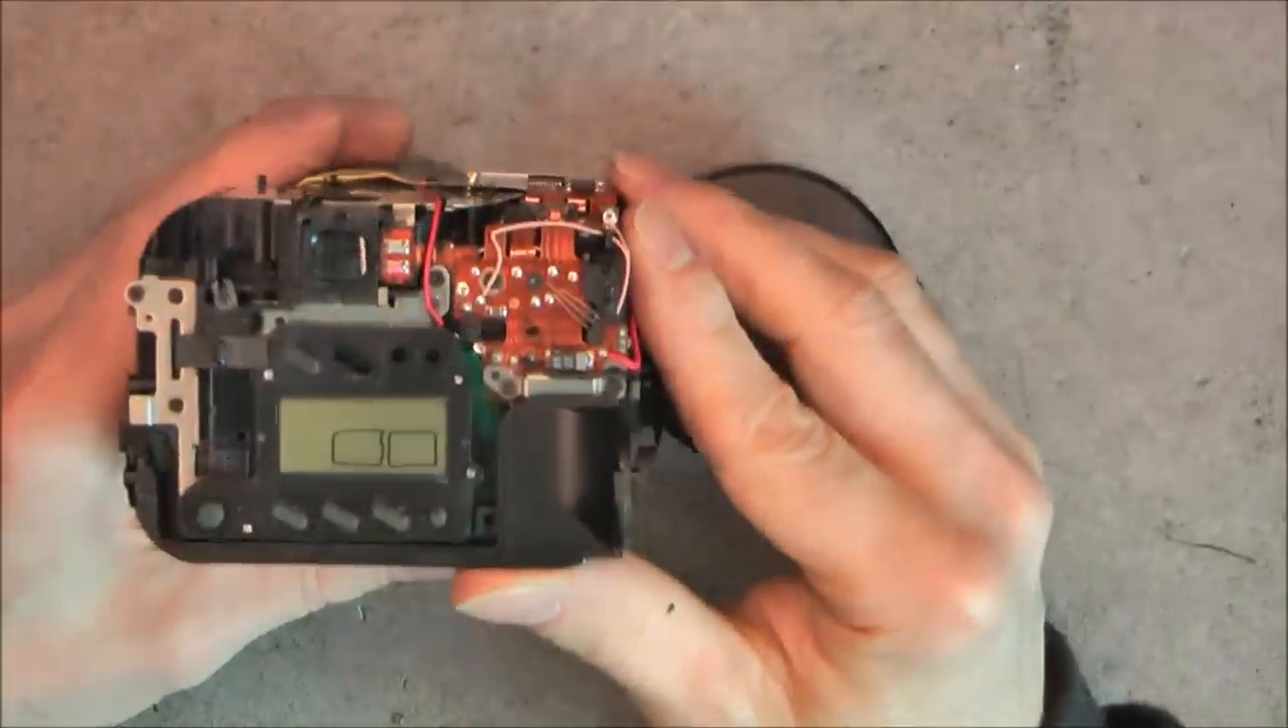Okay. Back cover is off here.